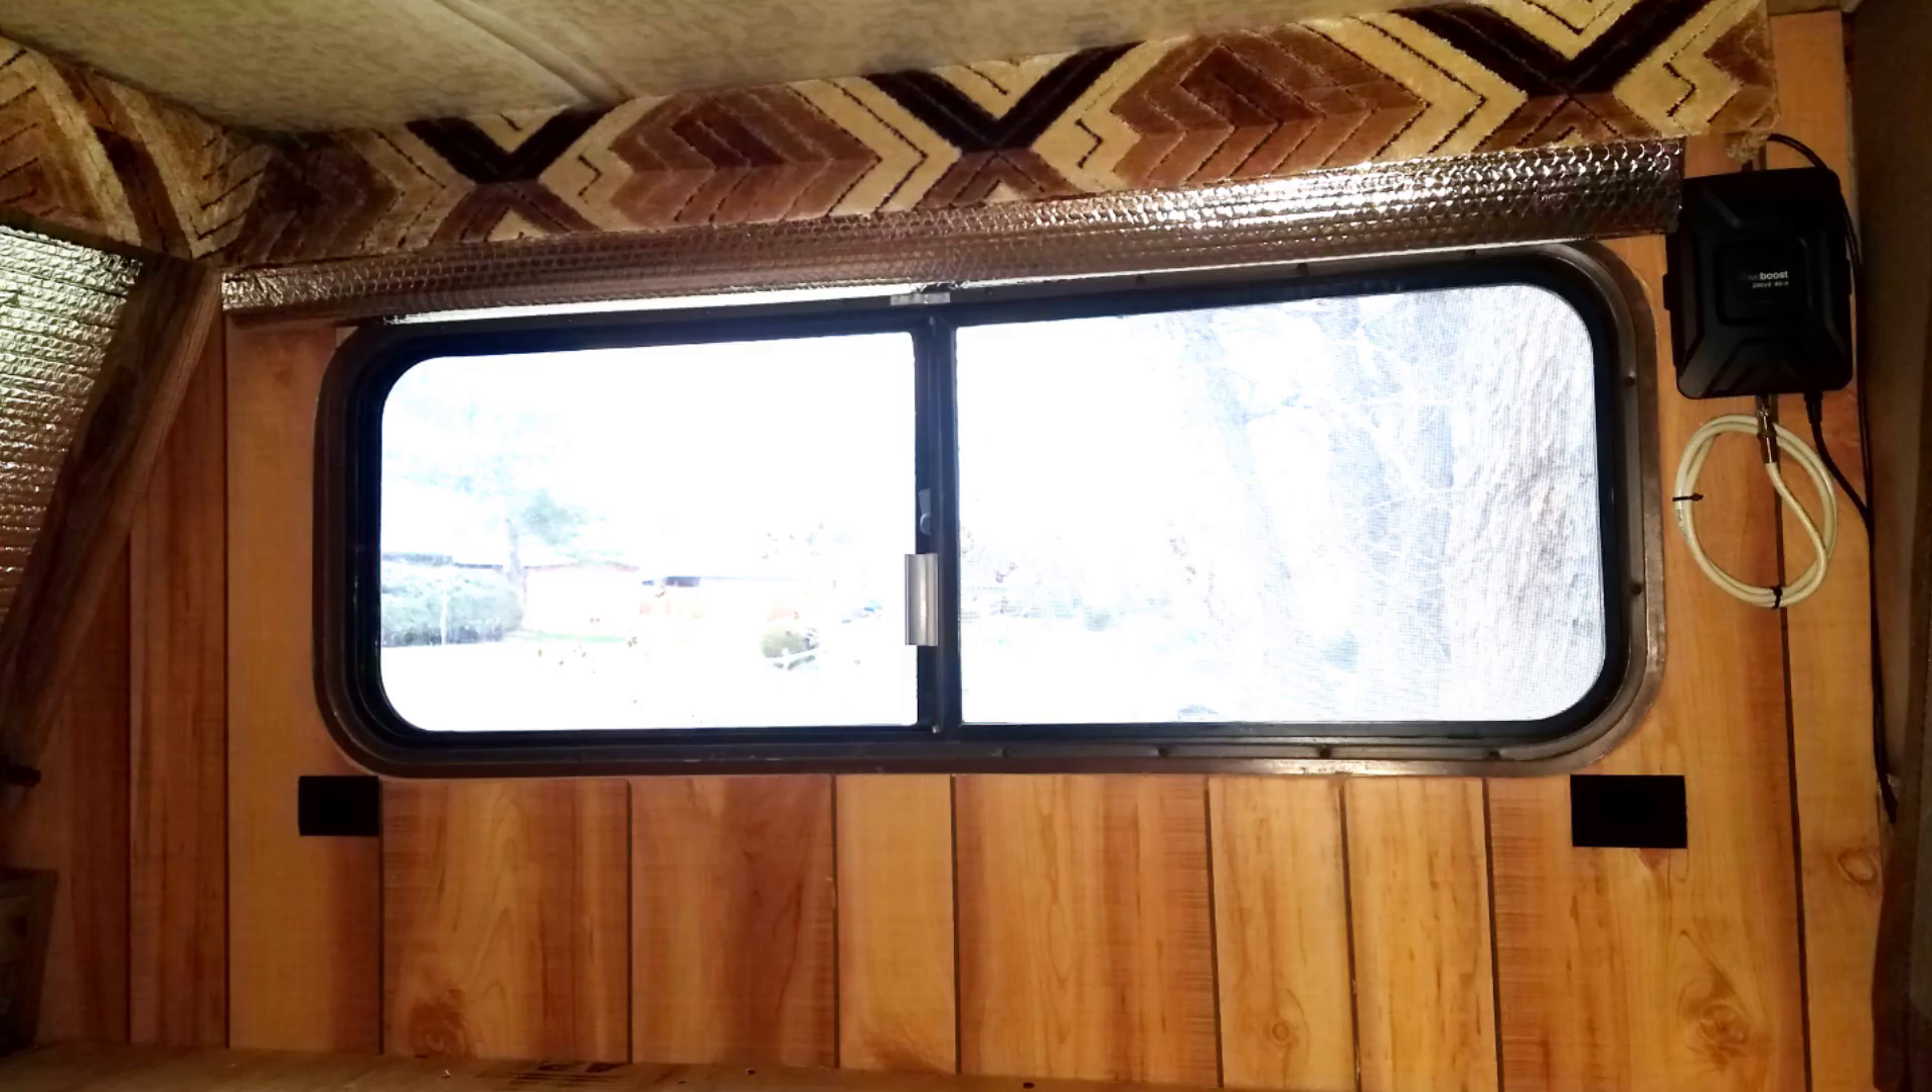There's the new plywood up as you can see there's the wall on the right looking pretty good.